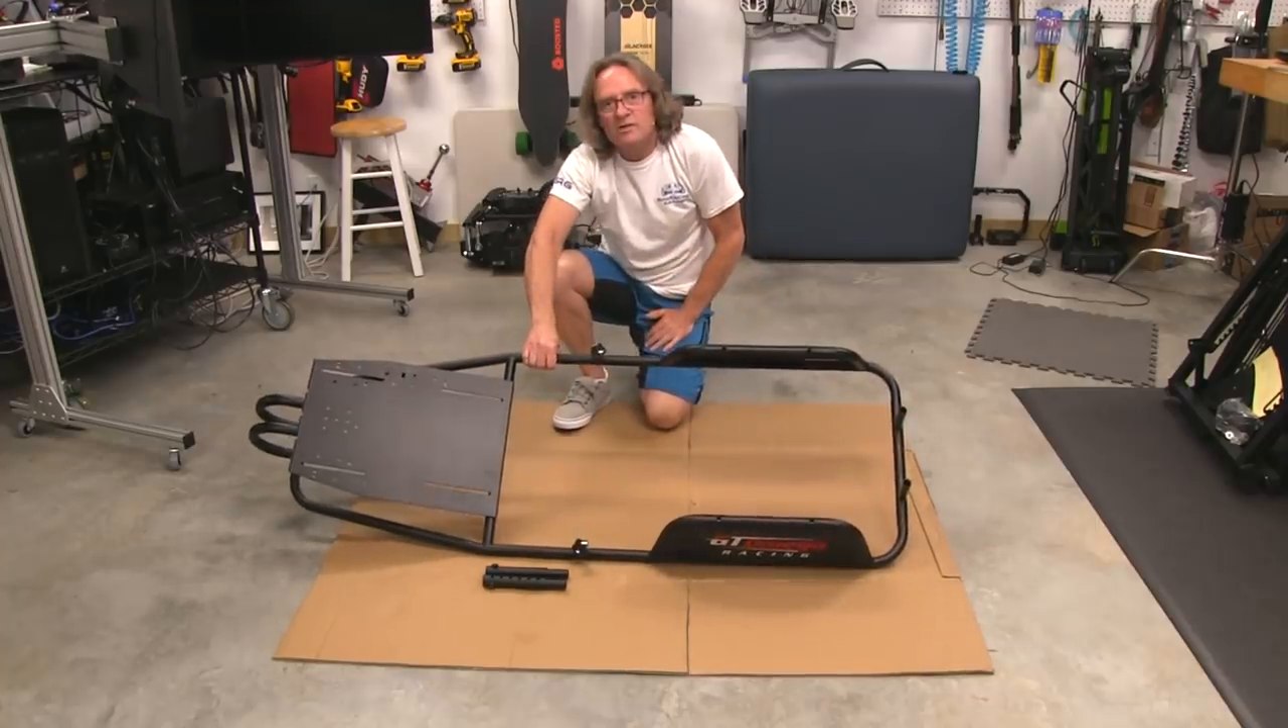And there we have it. We've got the bottom section assembled.